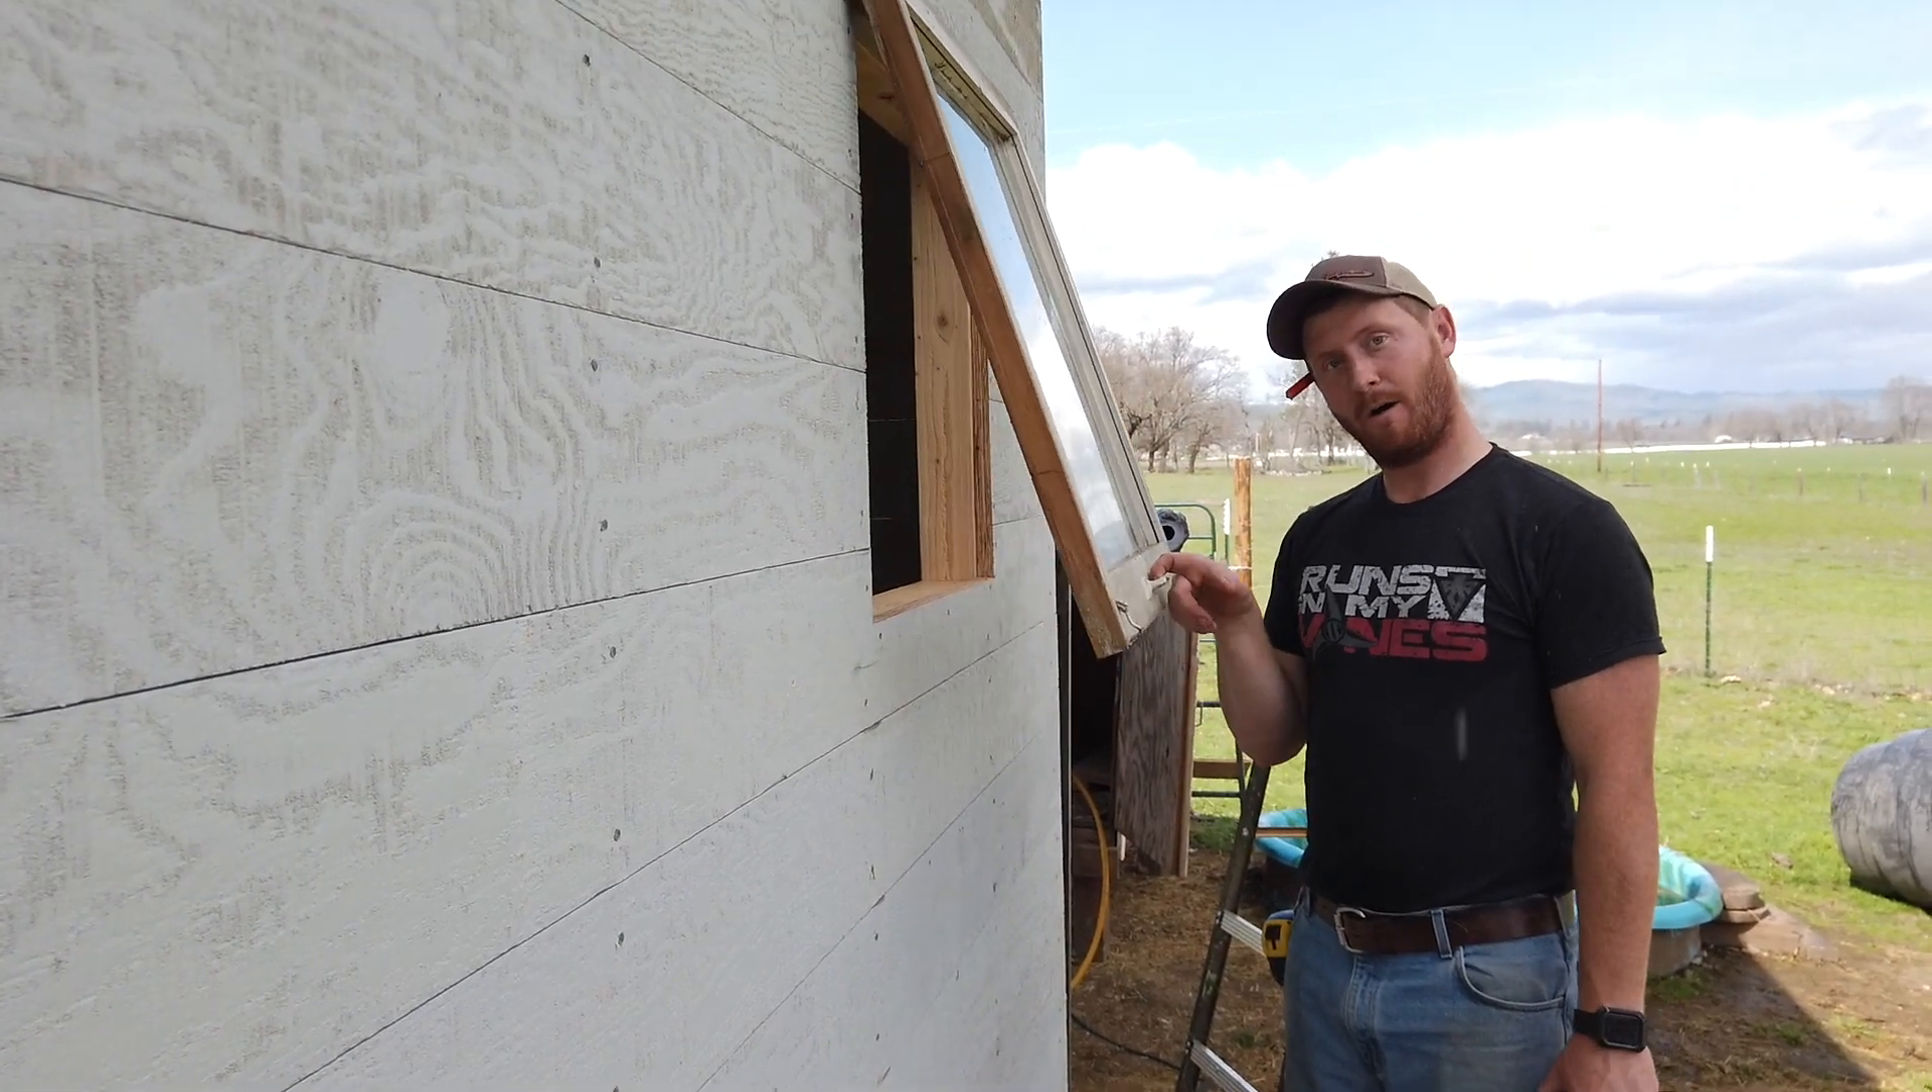Boom. Nice new window we just installed.